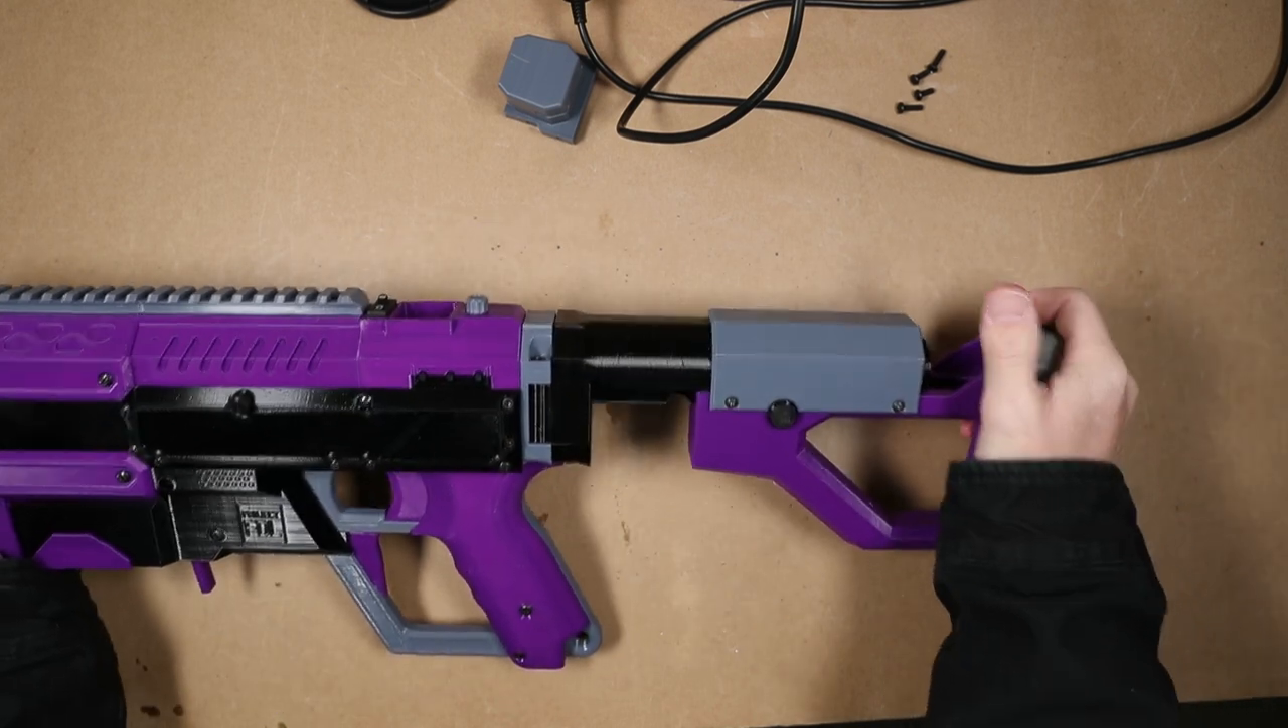So that's the stock attached.